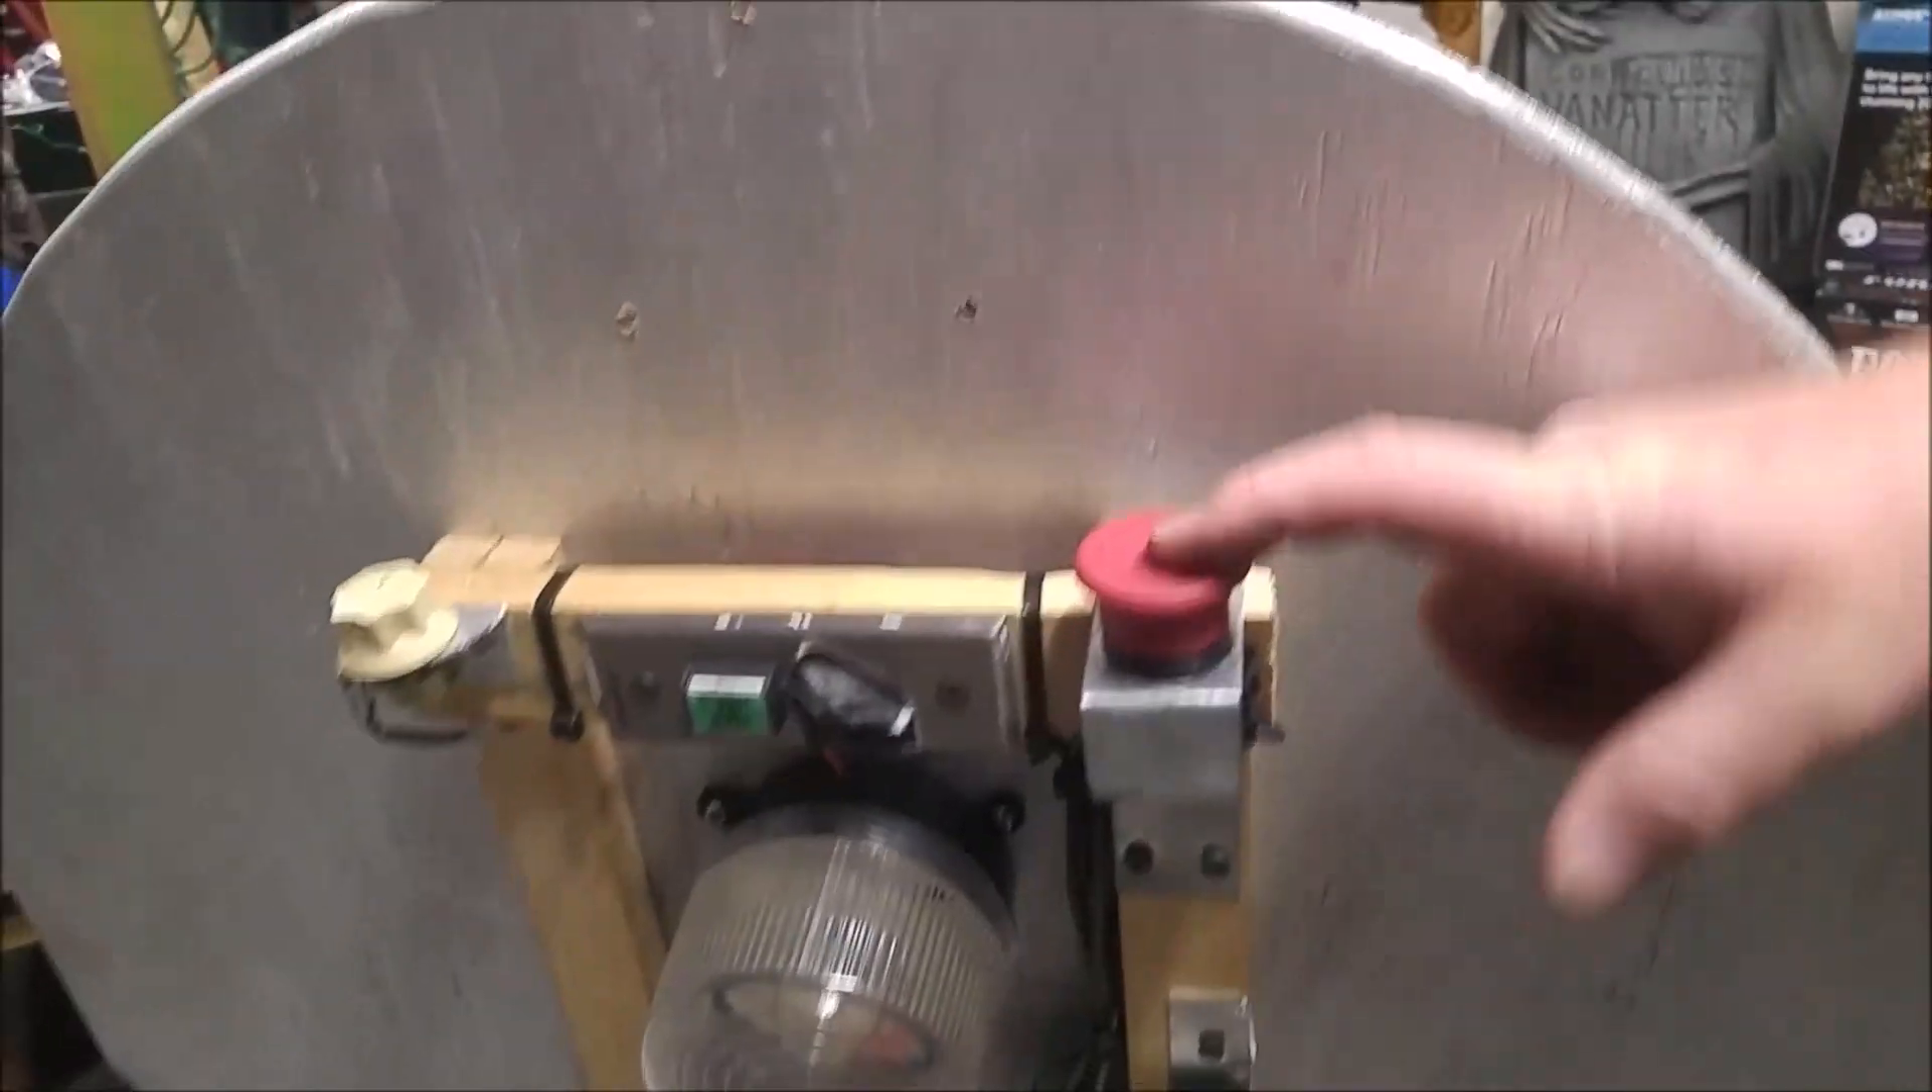I've added this emergency stop button and it's latching it locks in place.